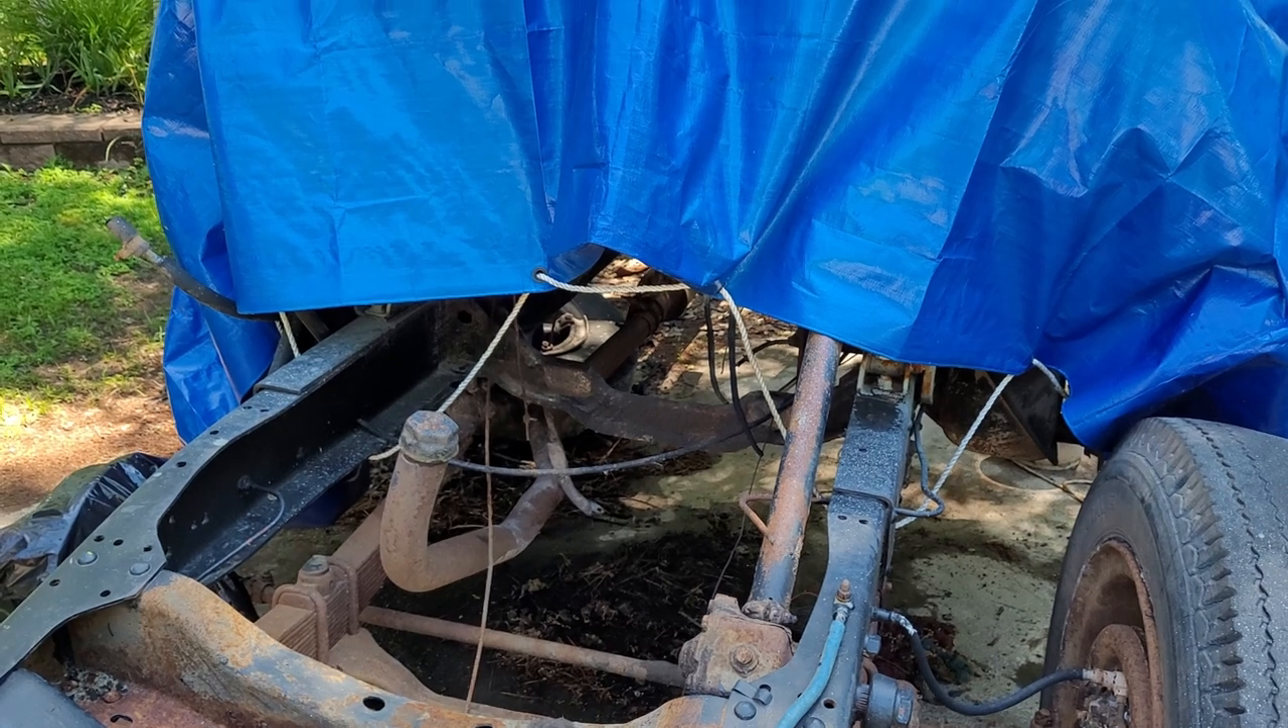However, obviously, I don't have my engine and transmission in right now. There's still some border issues going on preventing me from picking it up and placing it in.